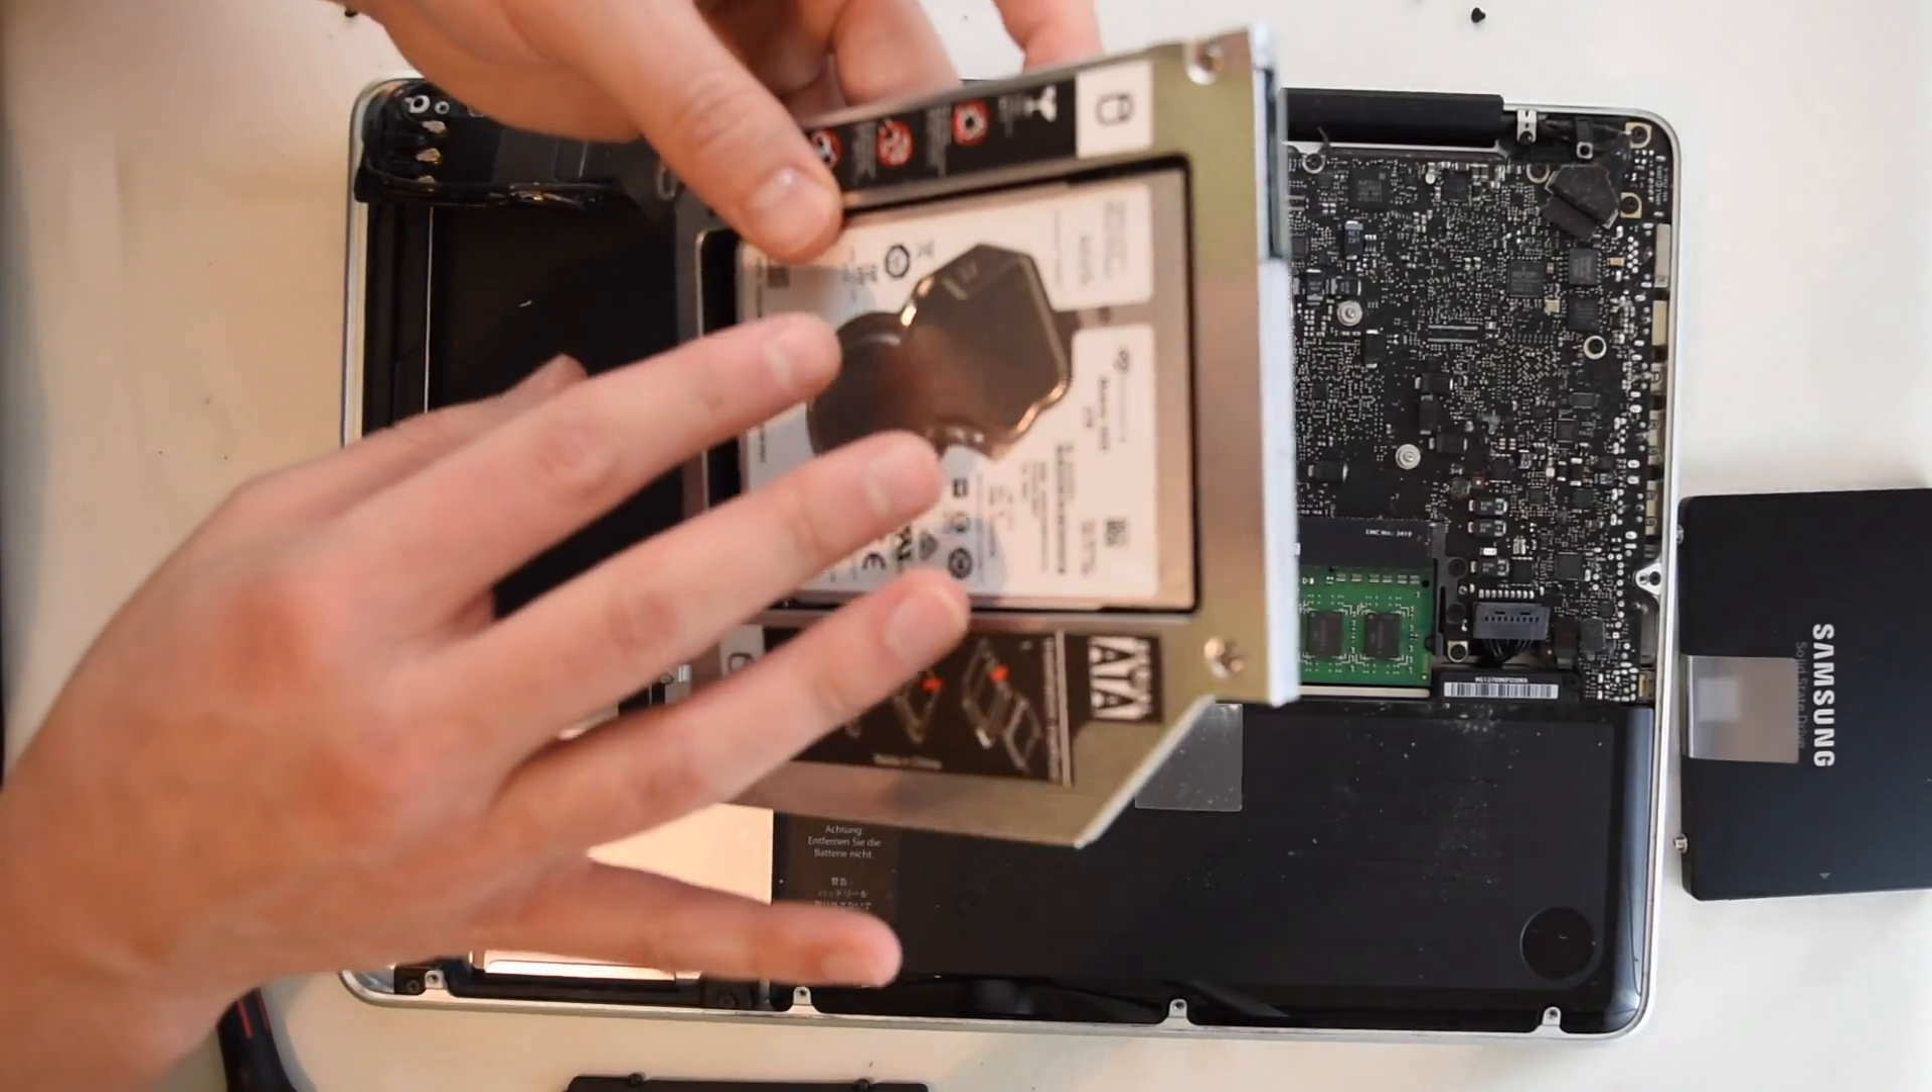Now we have the two terabyte external hard drive installed in our converter.